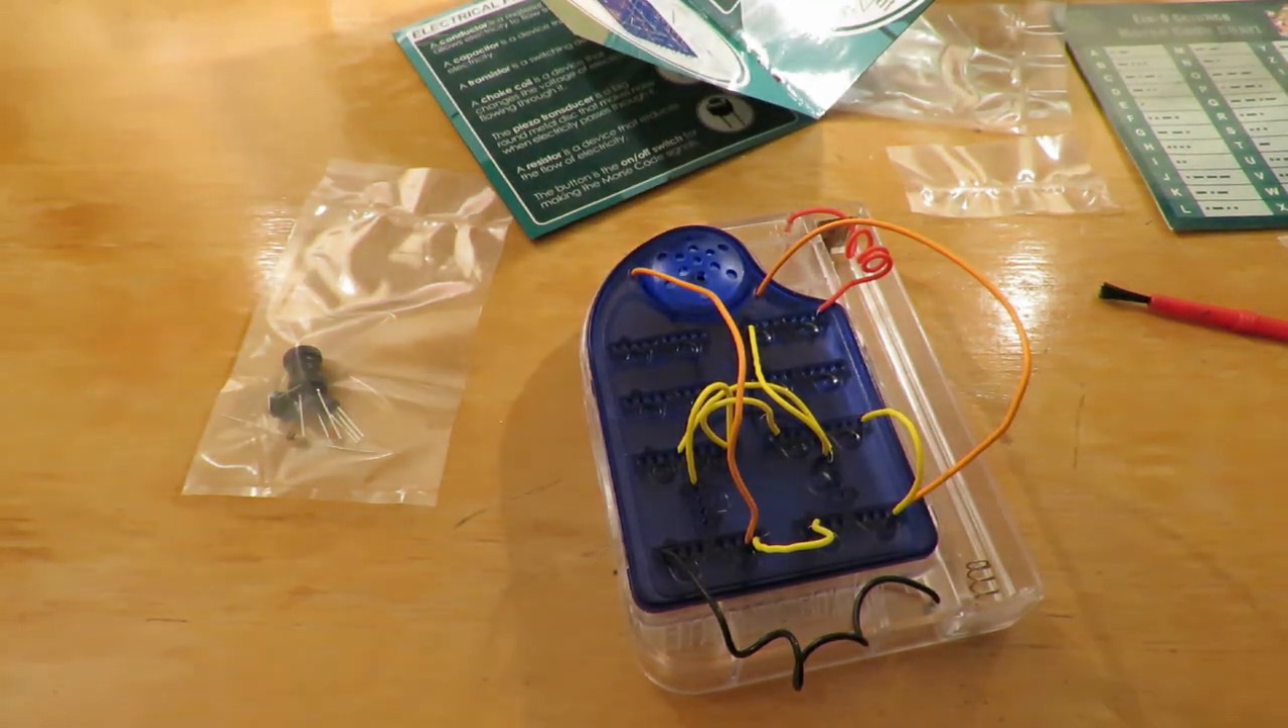I've spent a ridiculous amount of time trying to get those wires in place and we haven't even started trying to put the circuit components in.